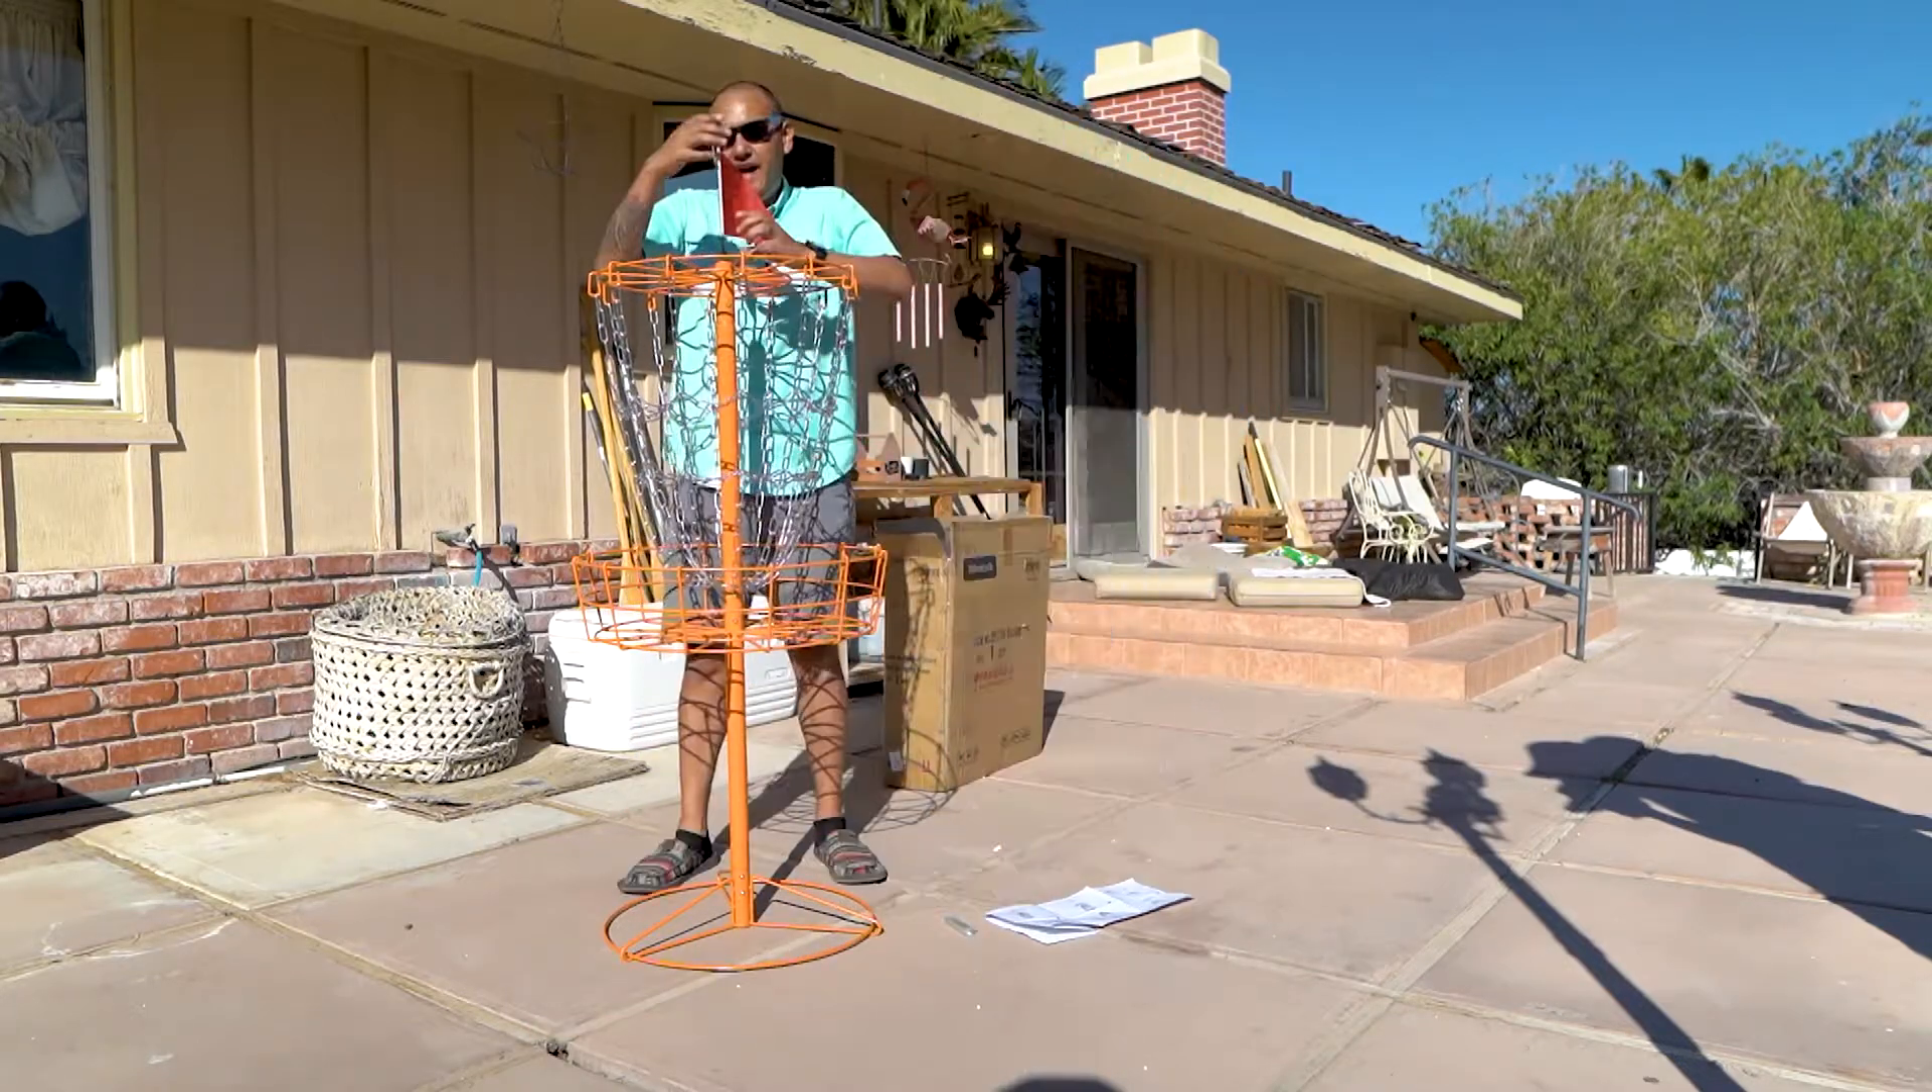That's the basket fully assembled minus the flag on top.